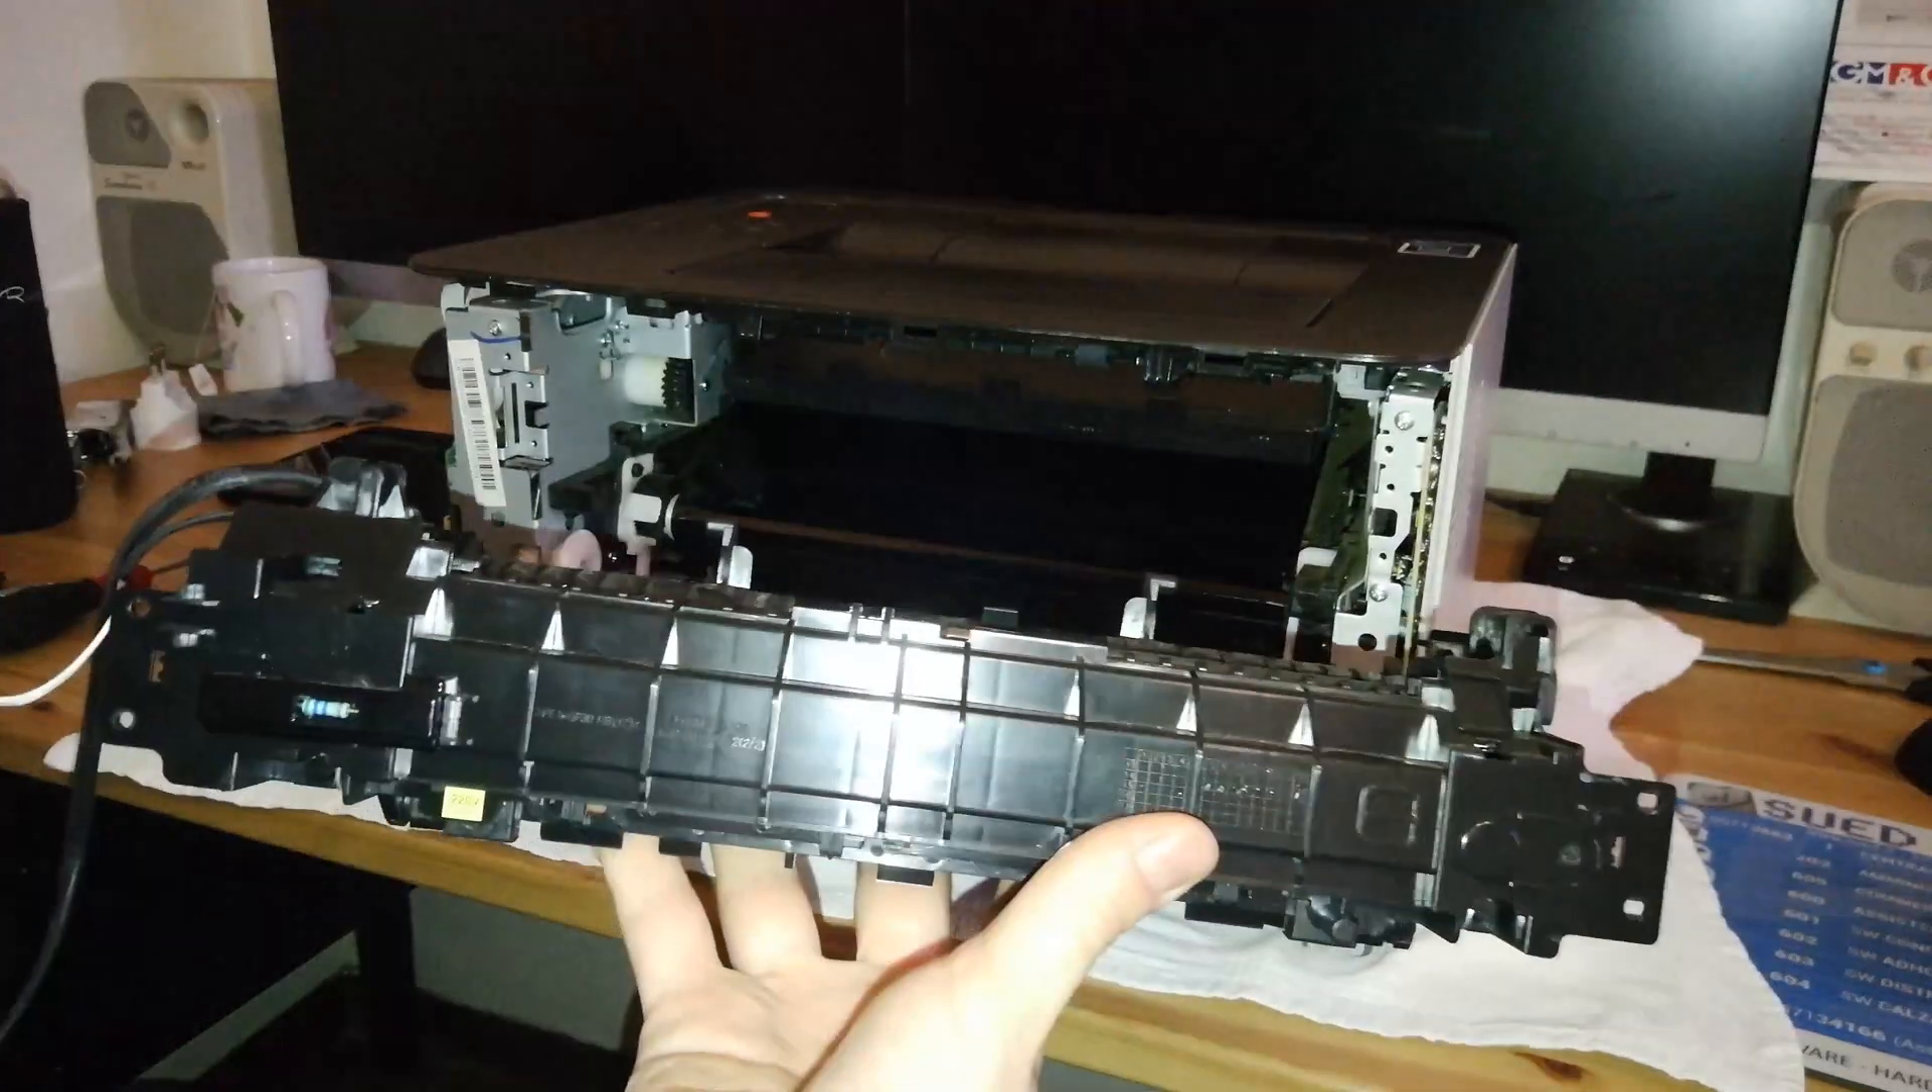And now you have the fuser unit removed and you can even open this top cover and inspect it and look for some irregularities replace it and any other thing you might want to do to the fuser unit.